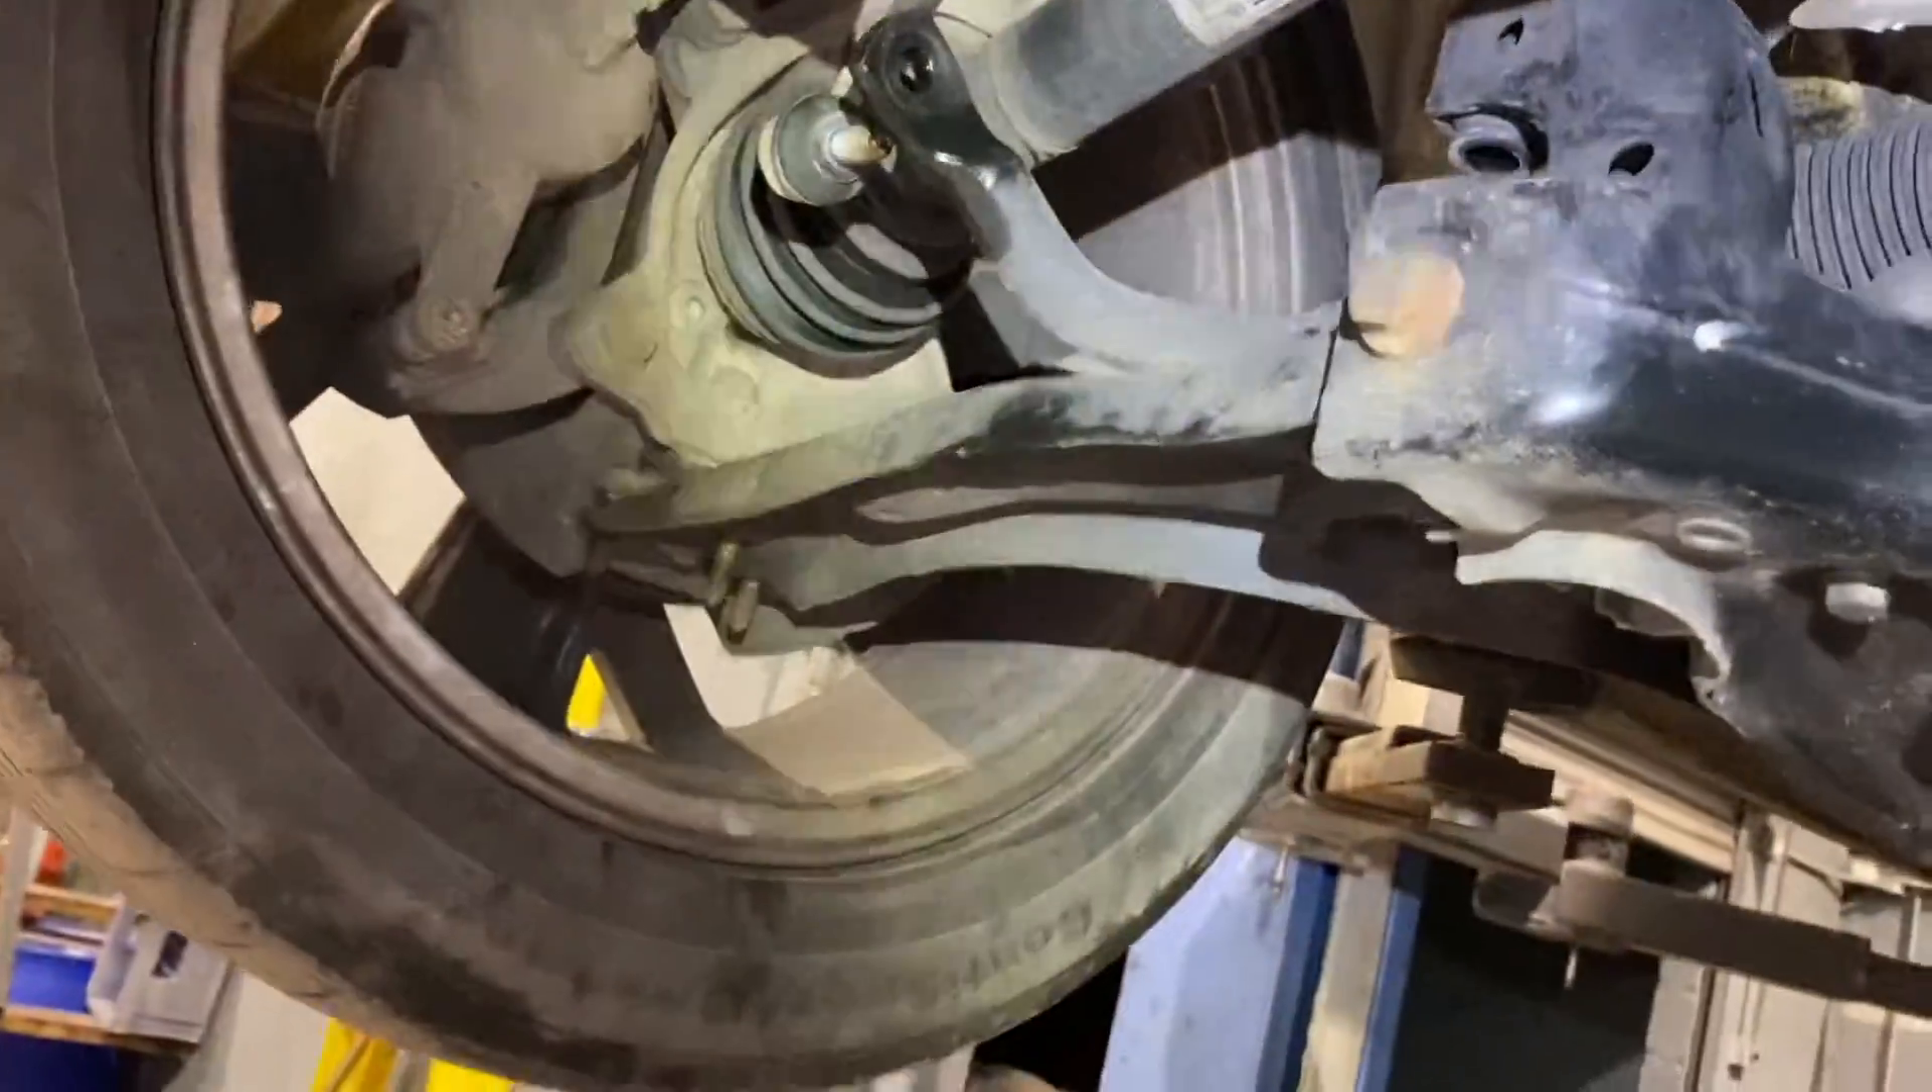I haven't got wheels or anything off as of yet.